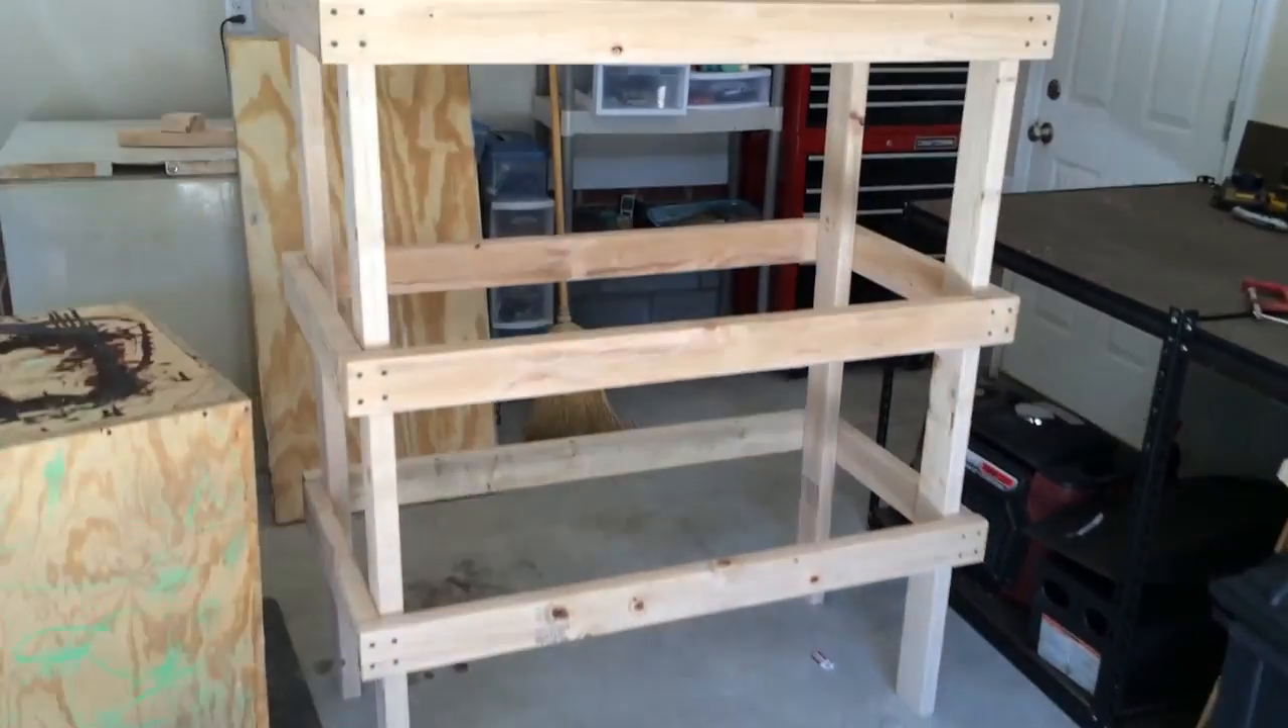Alright, there's all the framing is now complete on the shelf and now we got to put in the shelving itself.